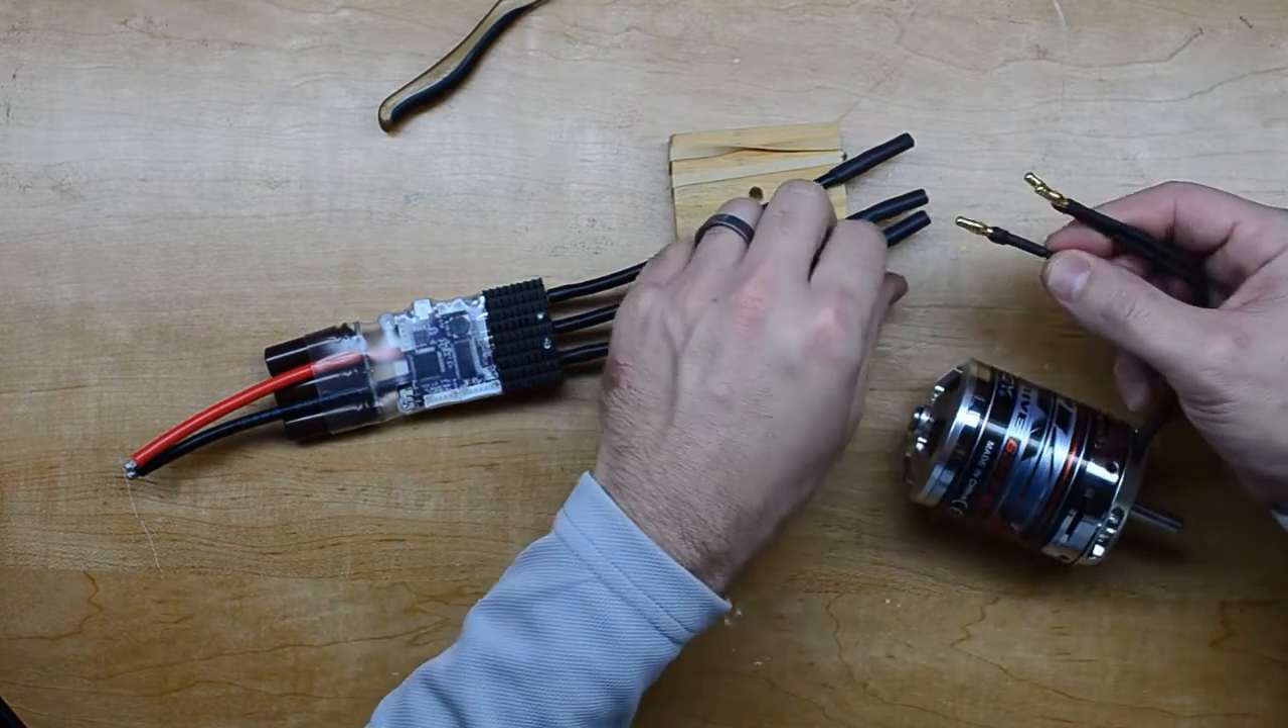The bullet connectors are on and ready for hookup. Perfect. Perfect. Perfect.